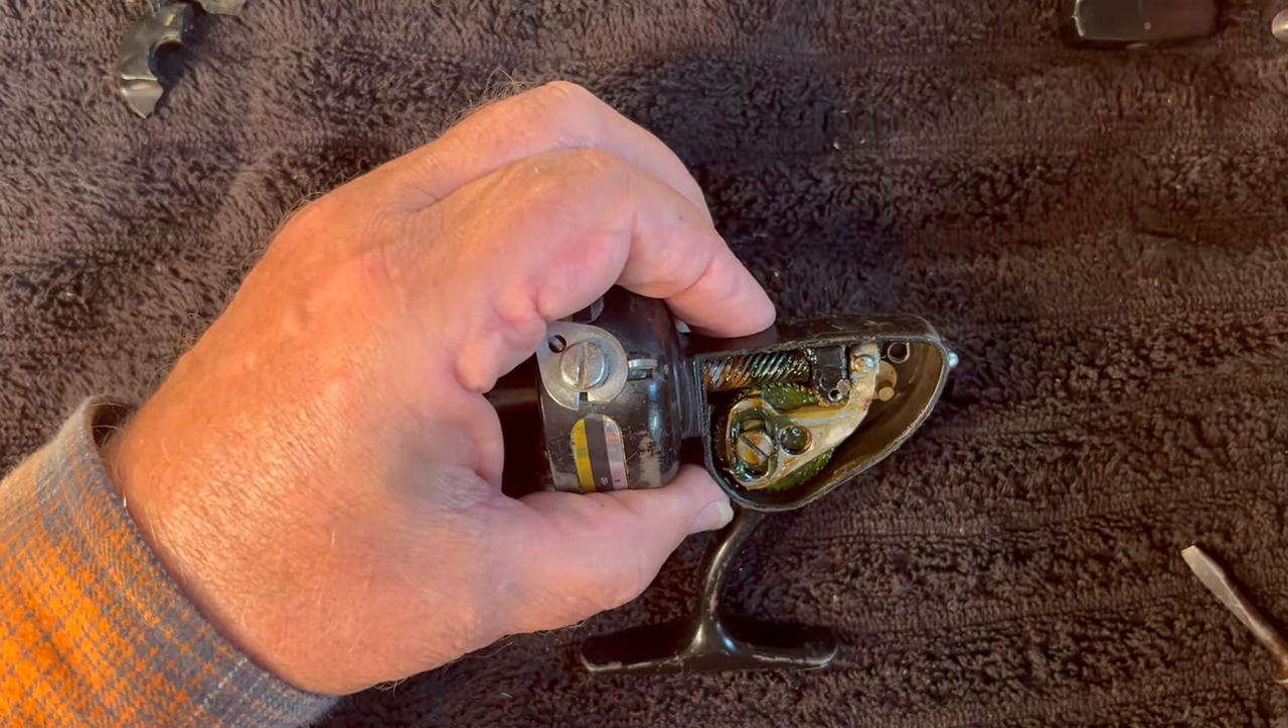So we've got the side cover off.